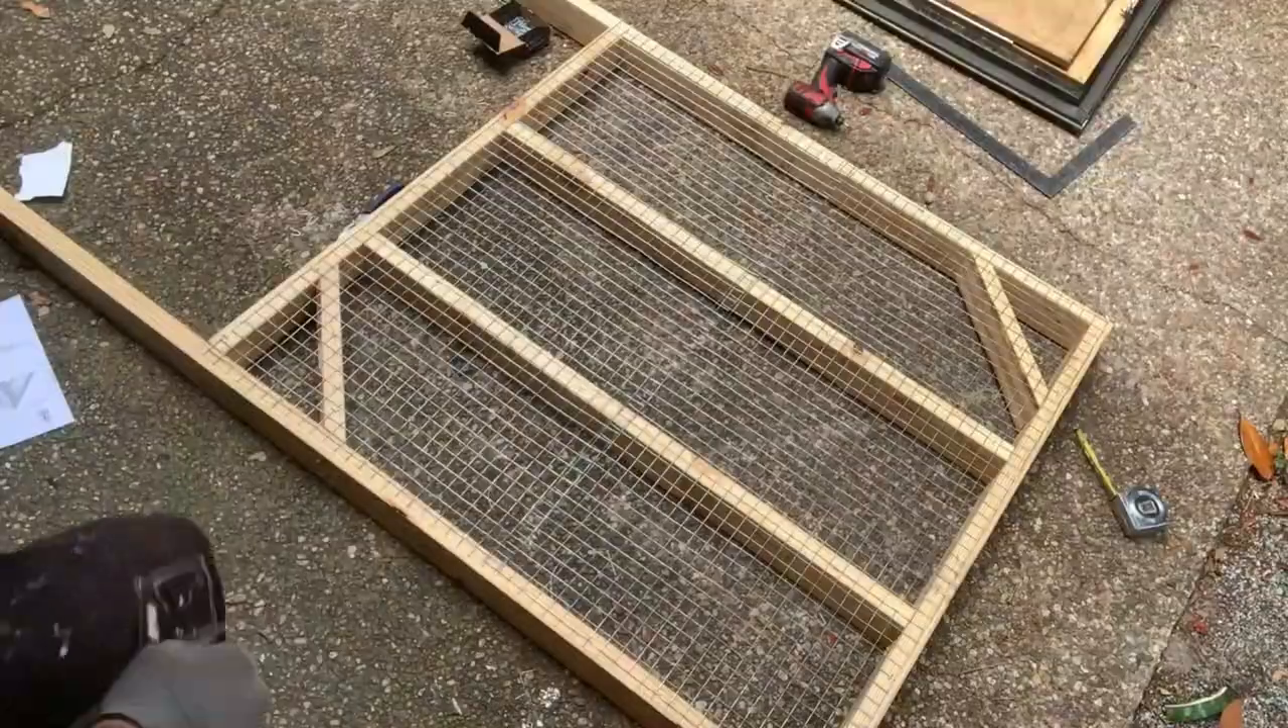Okay all the wire is on.